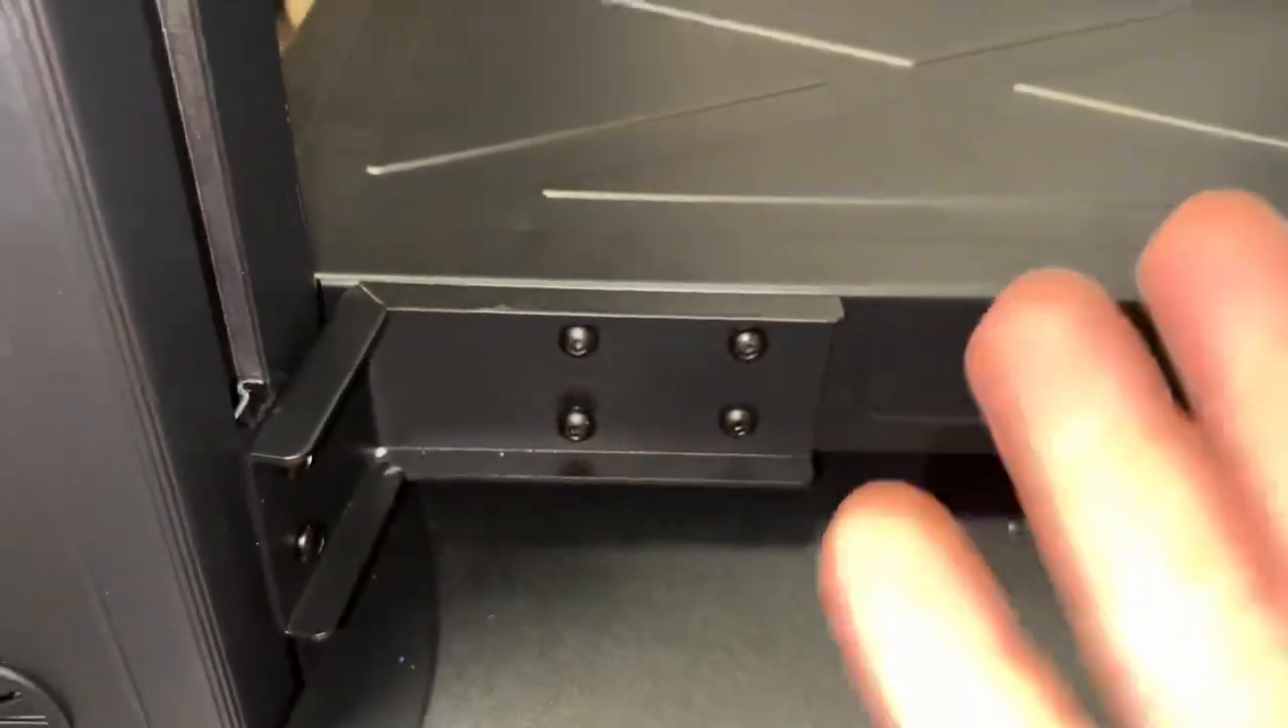And here's what it looks like when we install all the bolts.